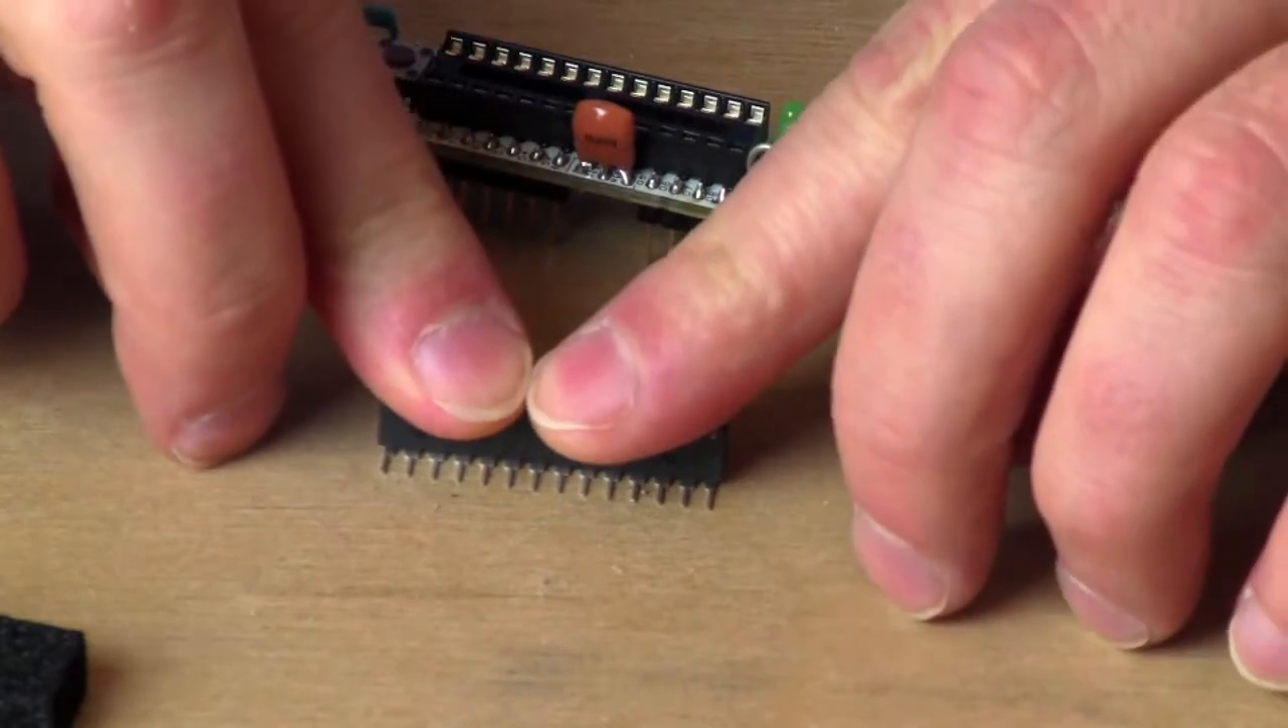Done and done. The last thing we need to do is insert the processor.